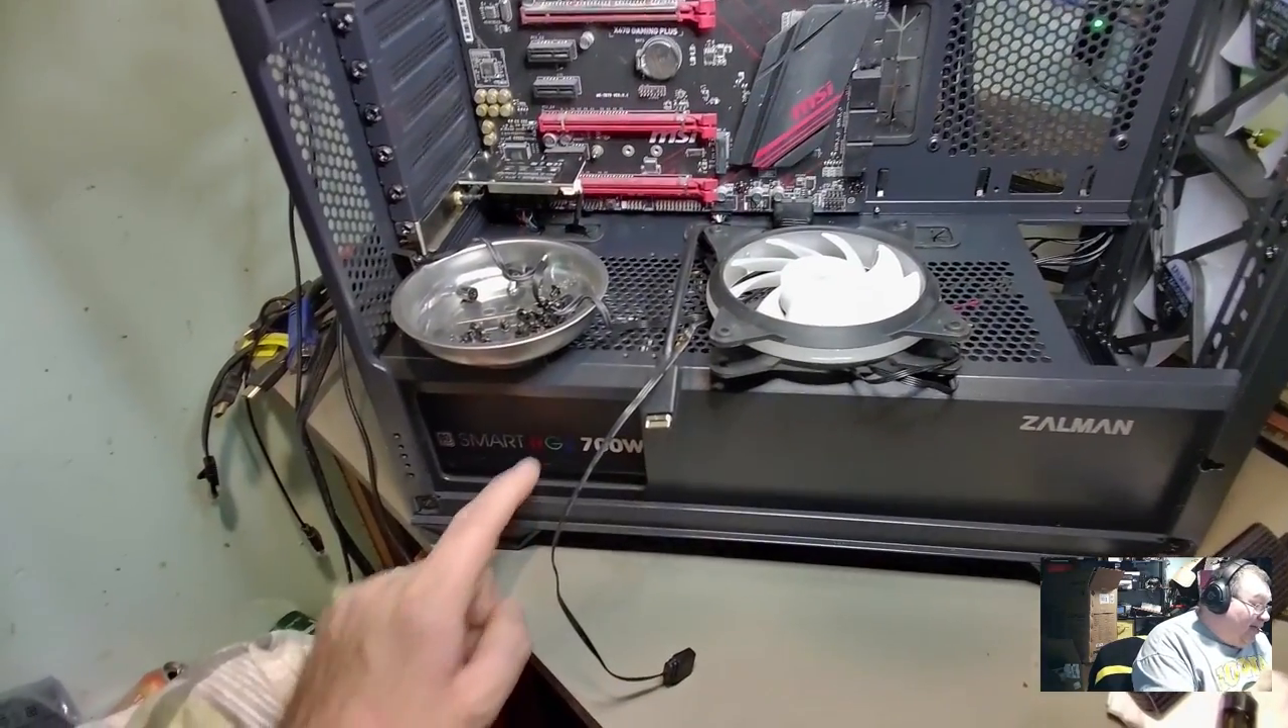Um, I guess before I cut the scene you can see I got the power supply in.